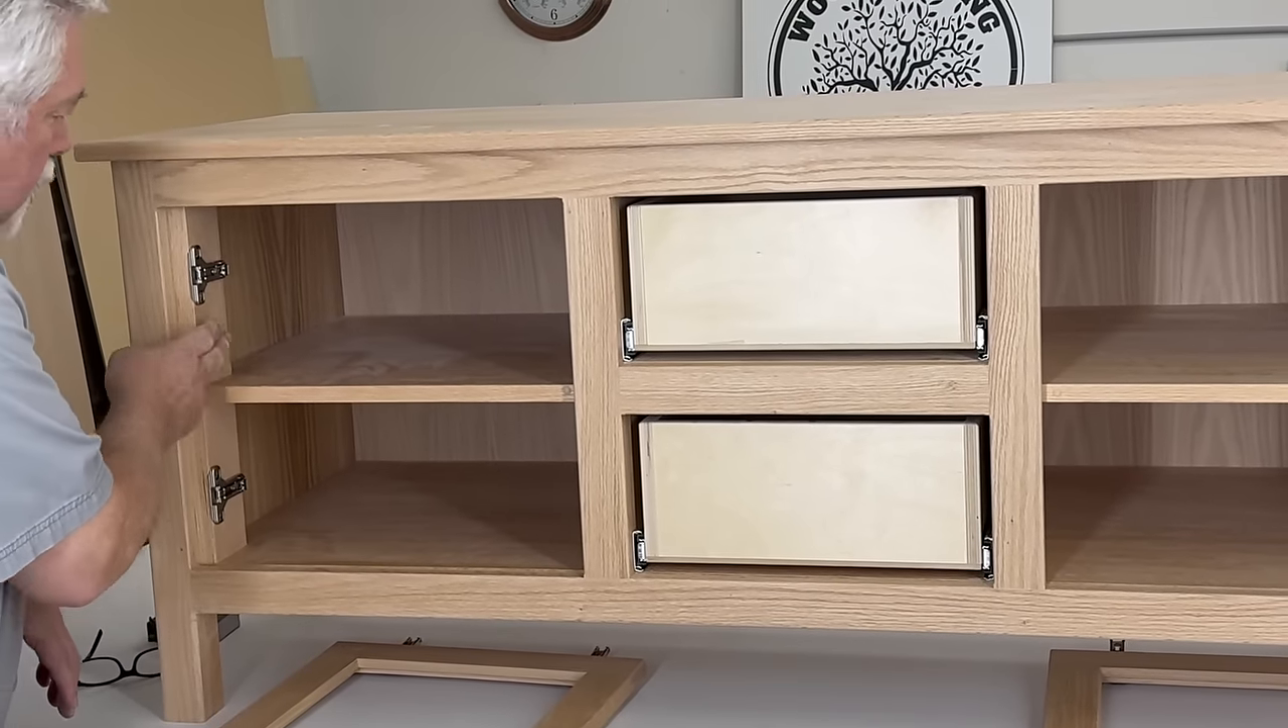We've already got our hinge plates mounted on the blocks that we installed.